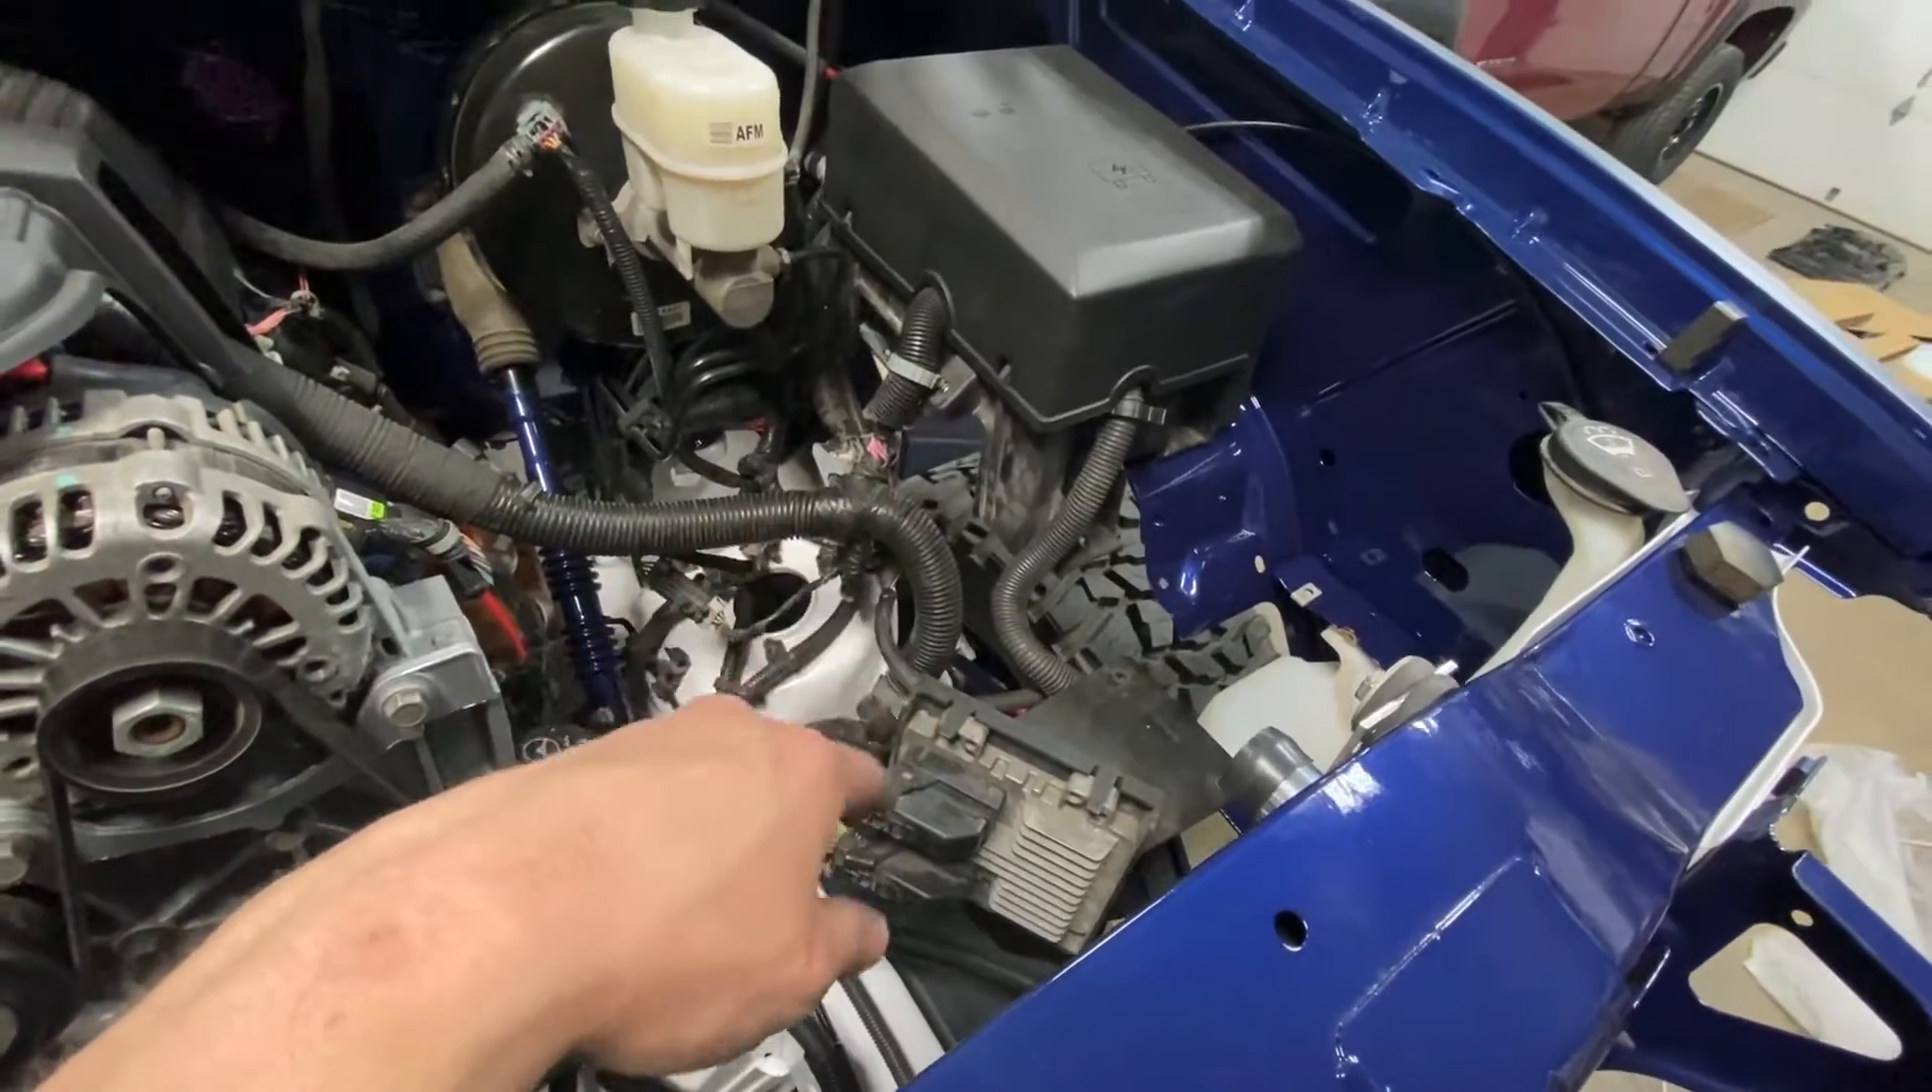Then, we go over here, I got my fuse box put back on the fender.